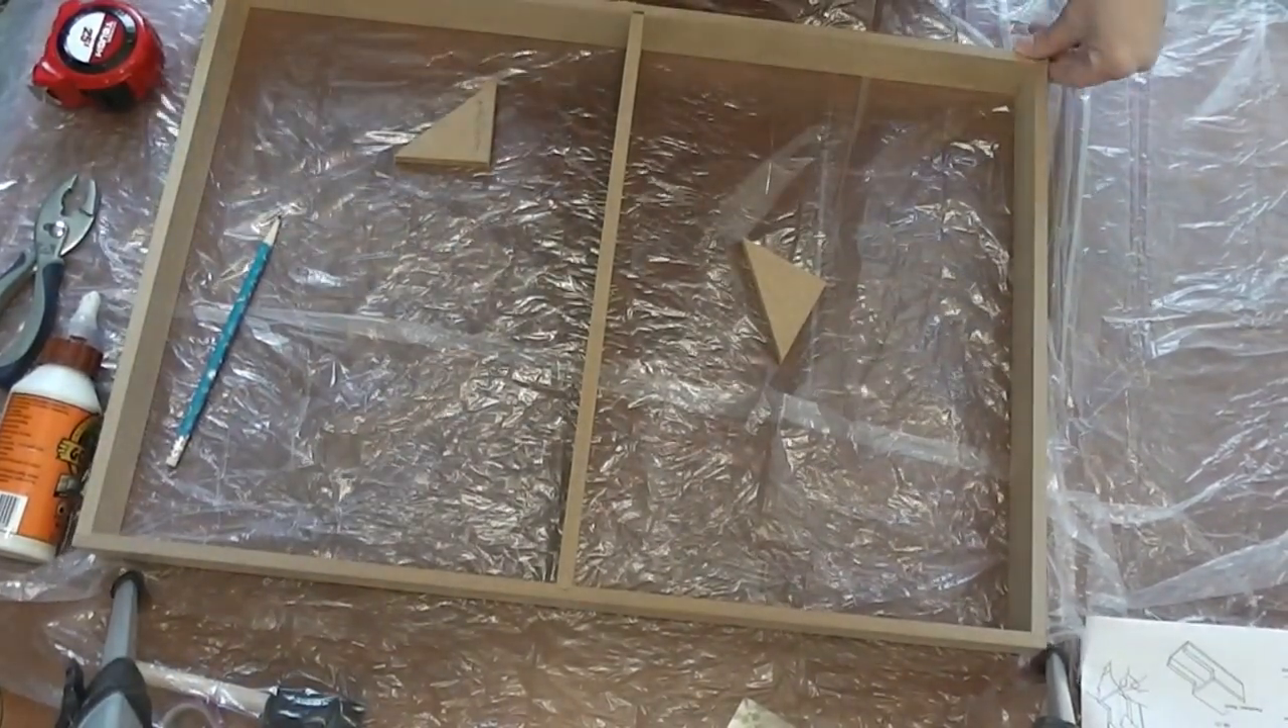All right, so I have dry -fit my pieces of my foundation together.